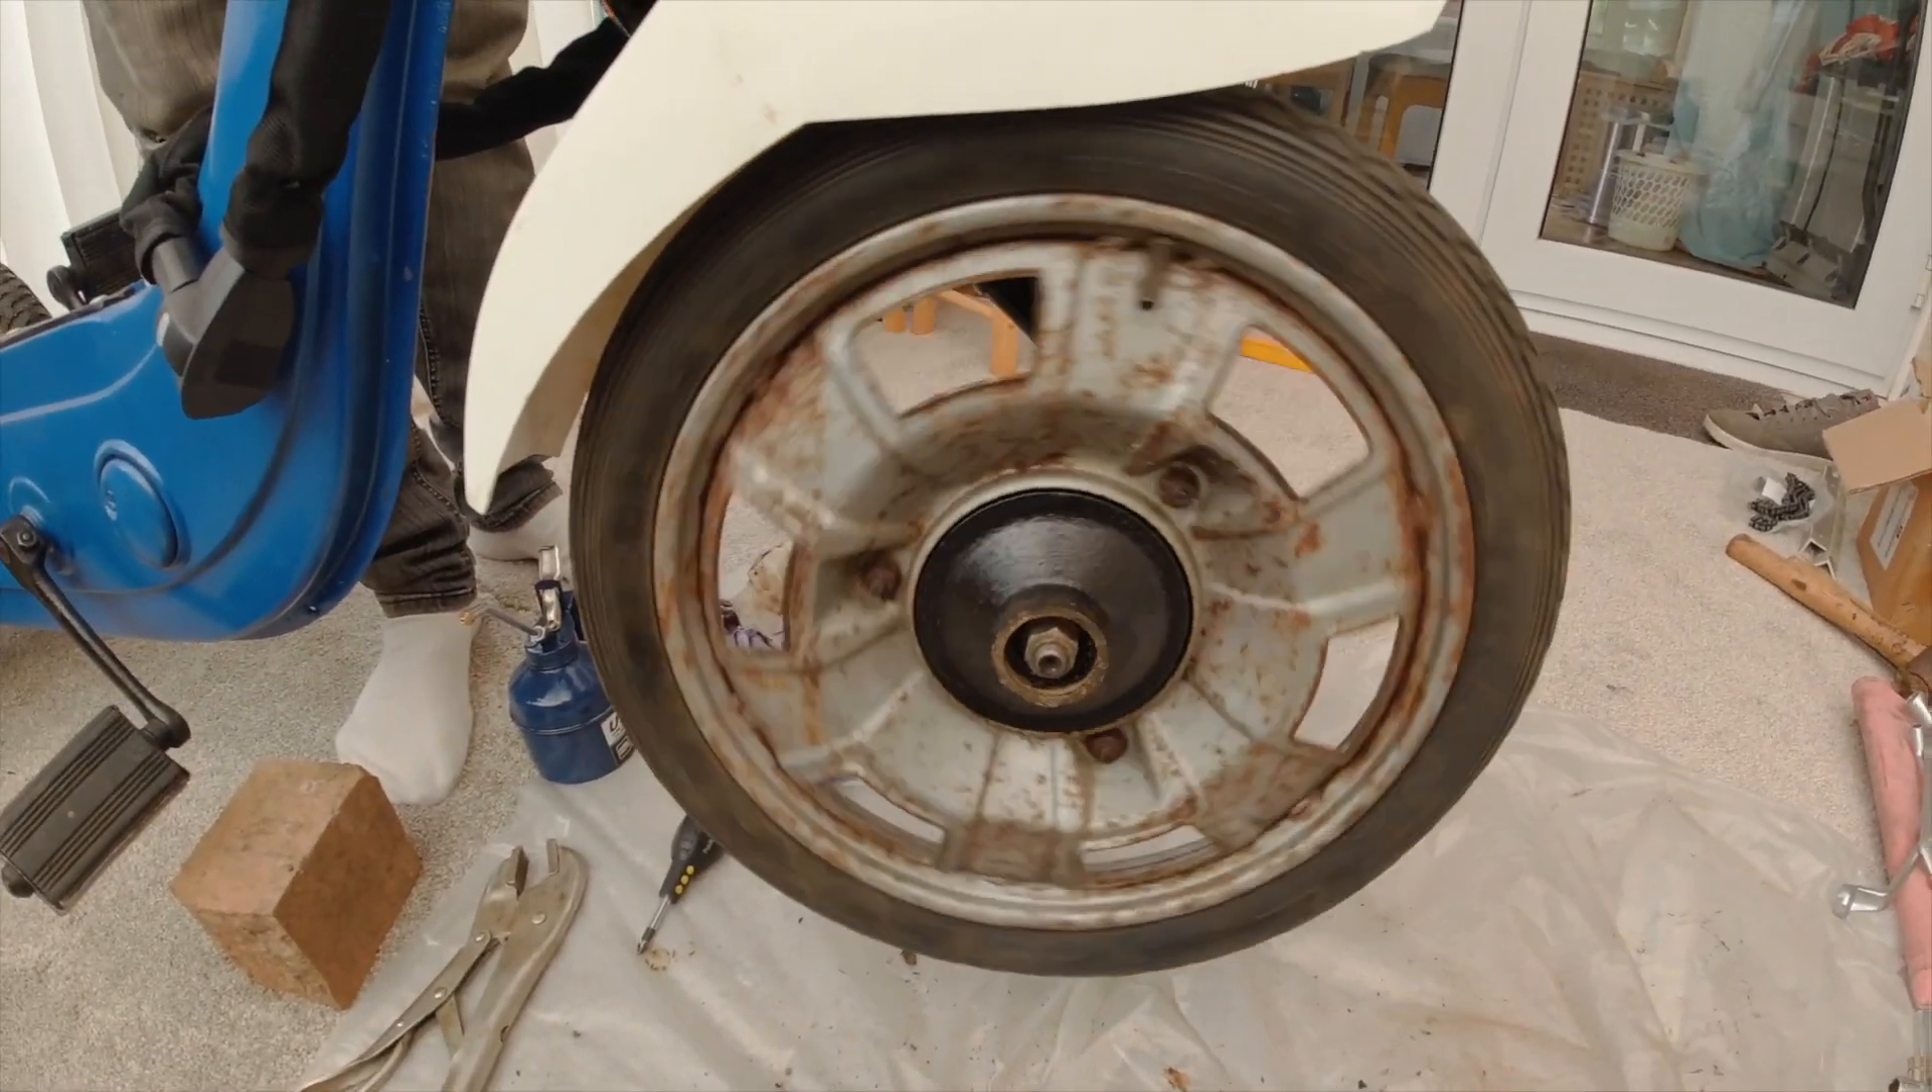Right now we've got the uh wheel back on.